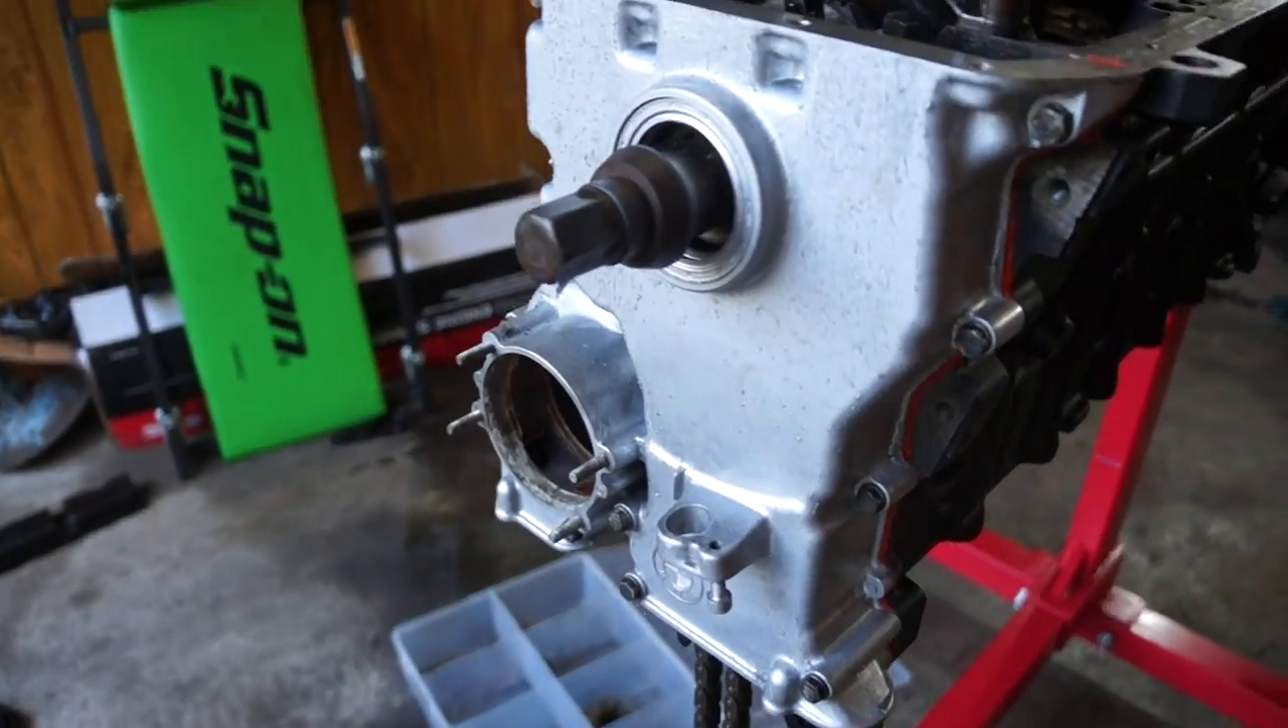Our front timing cover is all nicely on.